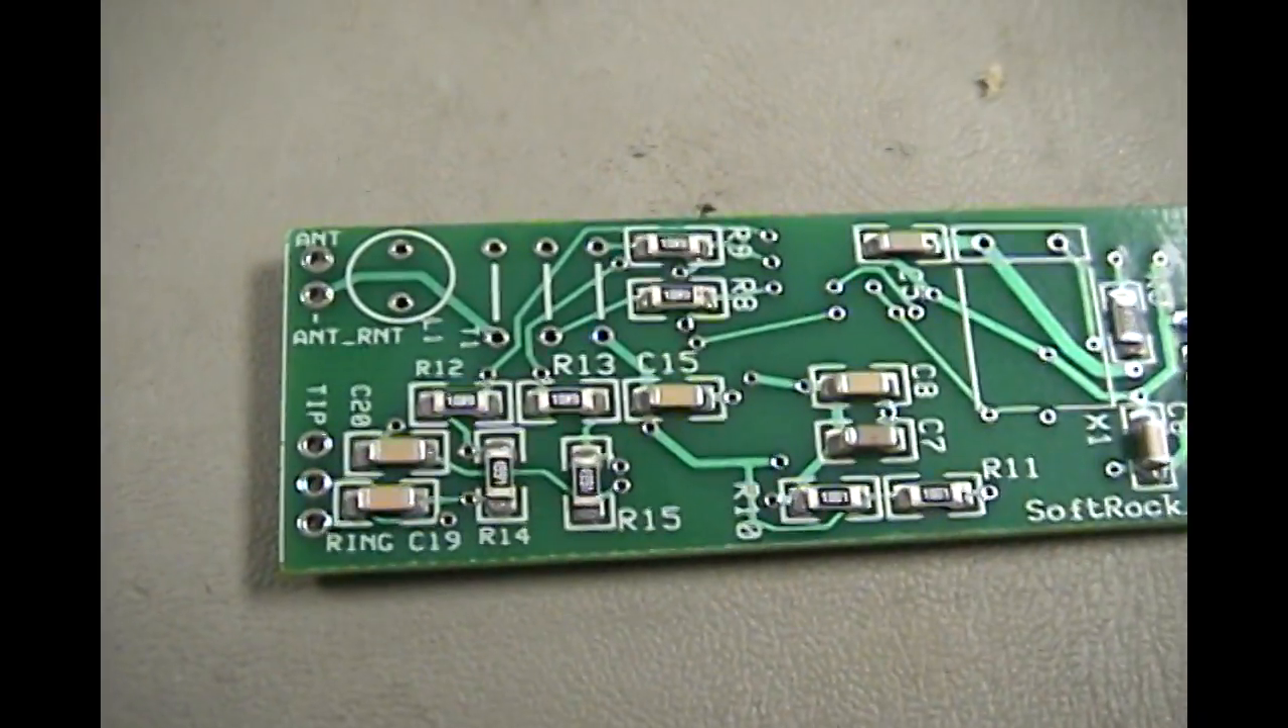Now that all of the rest of the surface mount parts are on there we are ready to bake it a second time.